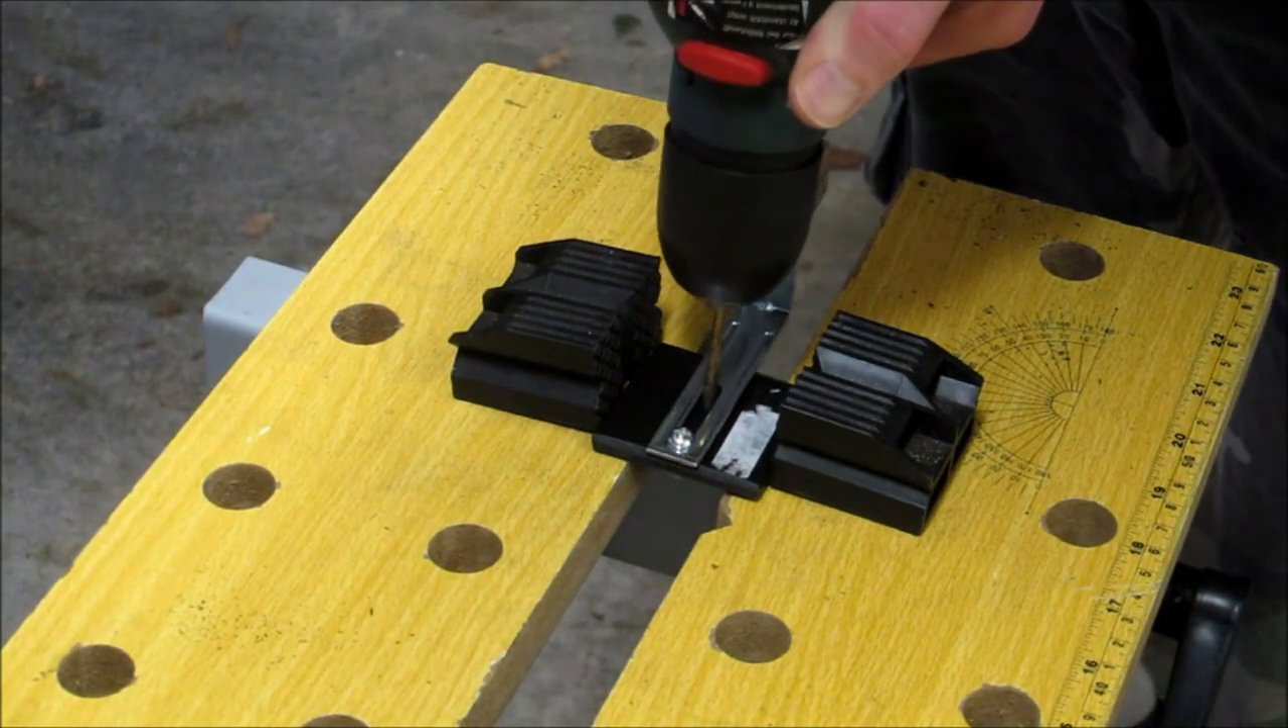I've temporarily added the bracket here as a guide for drilling the pilot hole for the other nut and bolt.